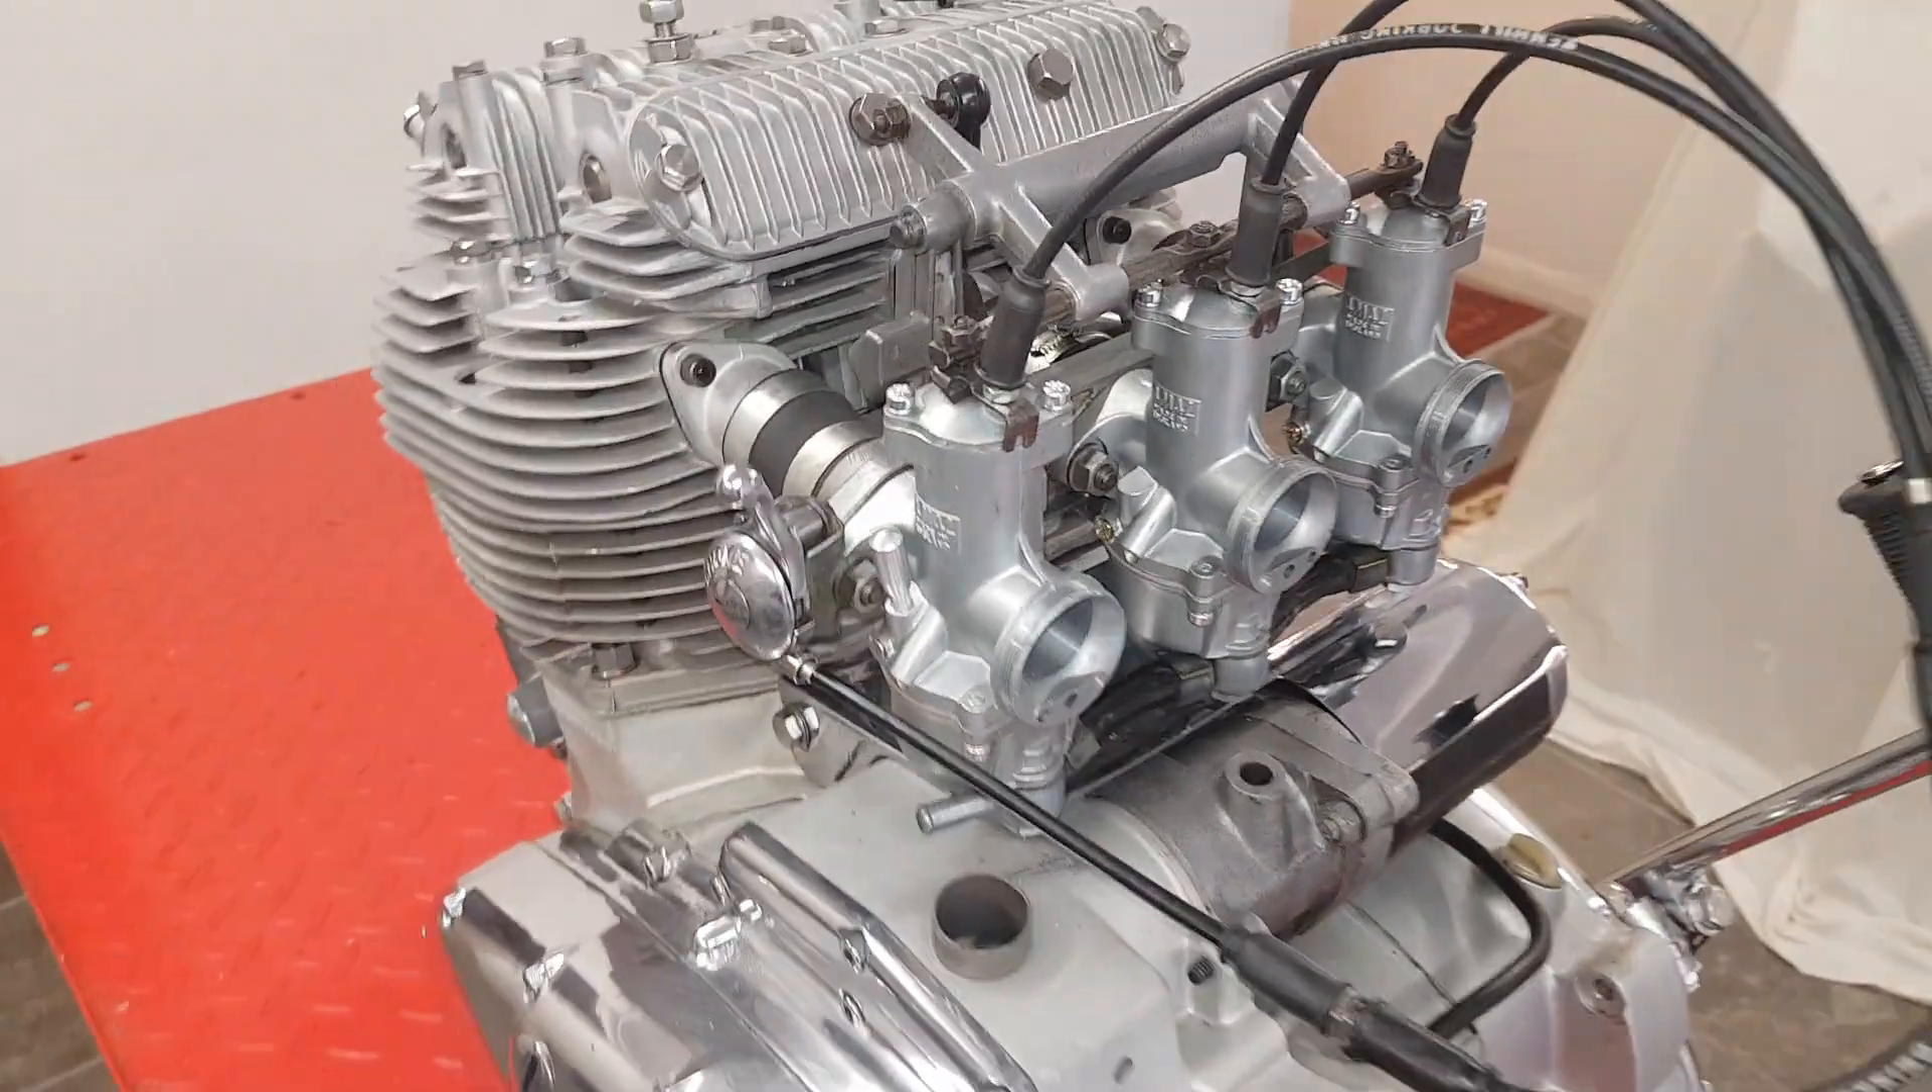Uh but yeah carbs on and uh all looking good all working well and hopefully all ready to go.